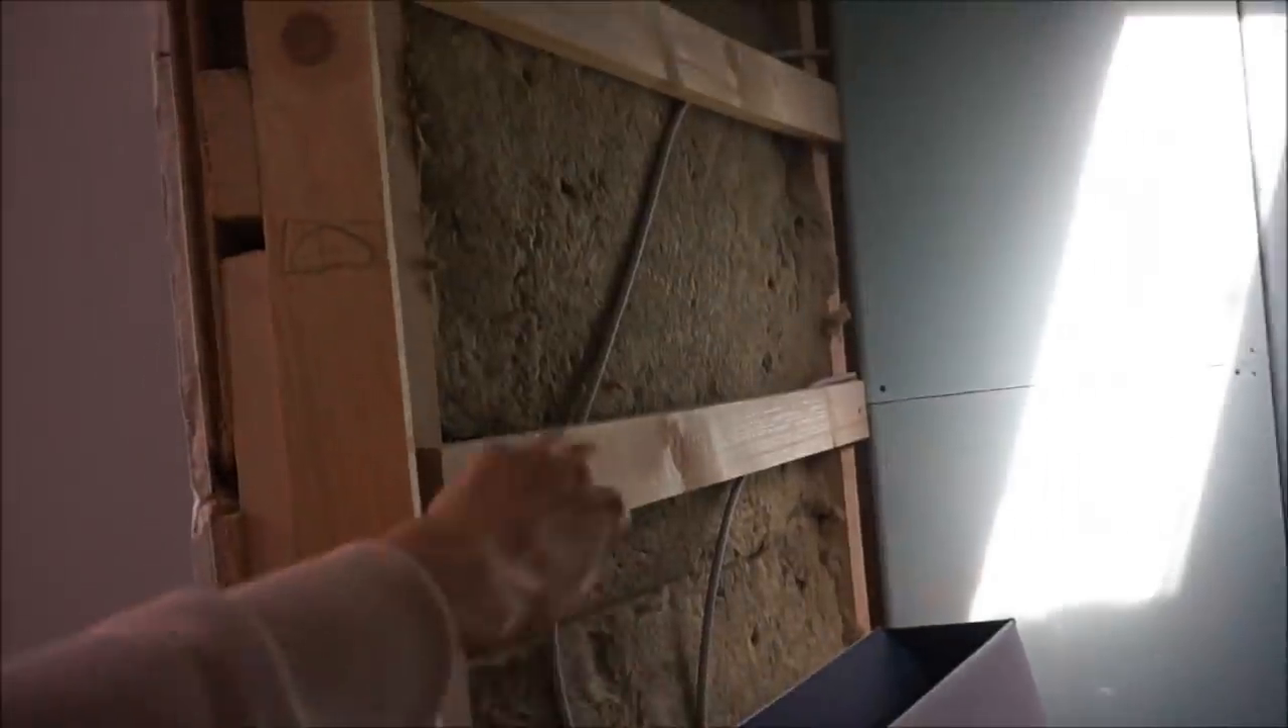Und es fehlt eigentlich nur noch hier die Wand.